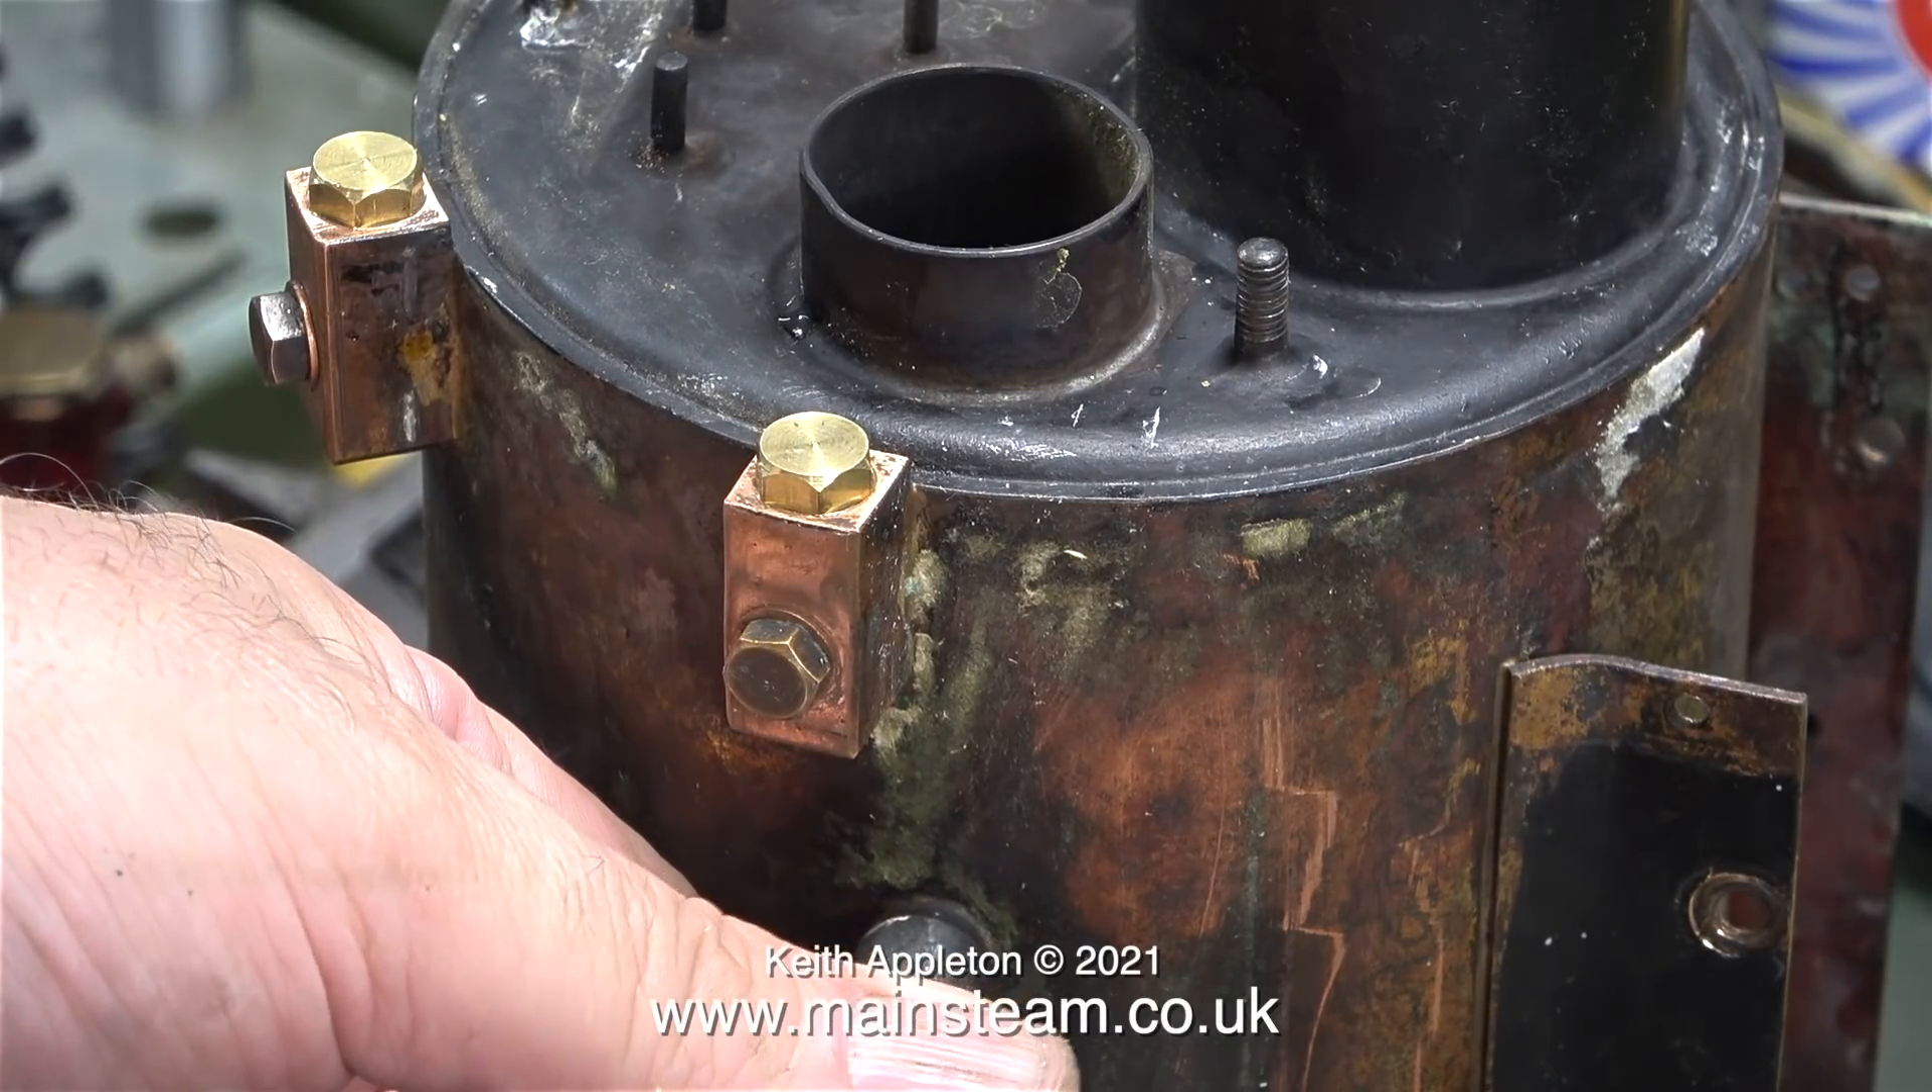Here are two blanking plugs fitted into the water gauge blocks and here I'm fitting a blanking plug to the small hole in the side of the boiler.